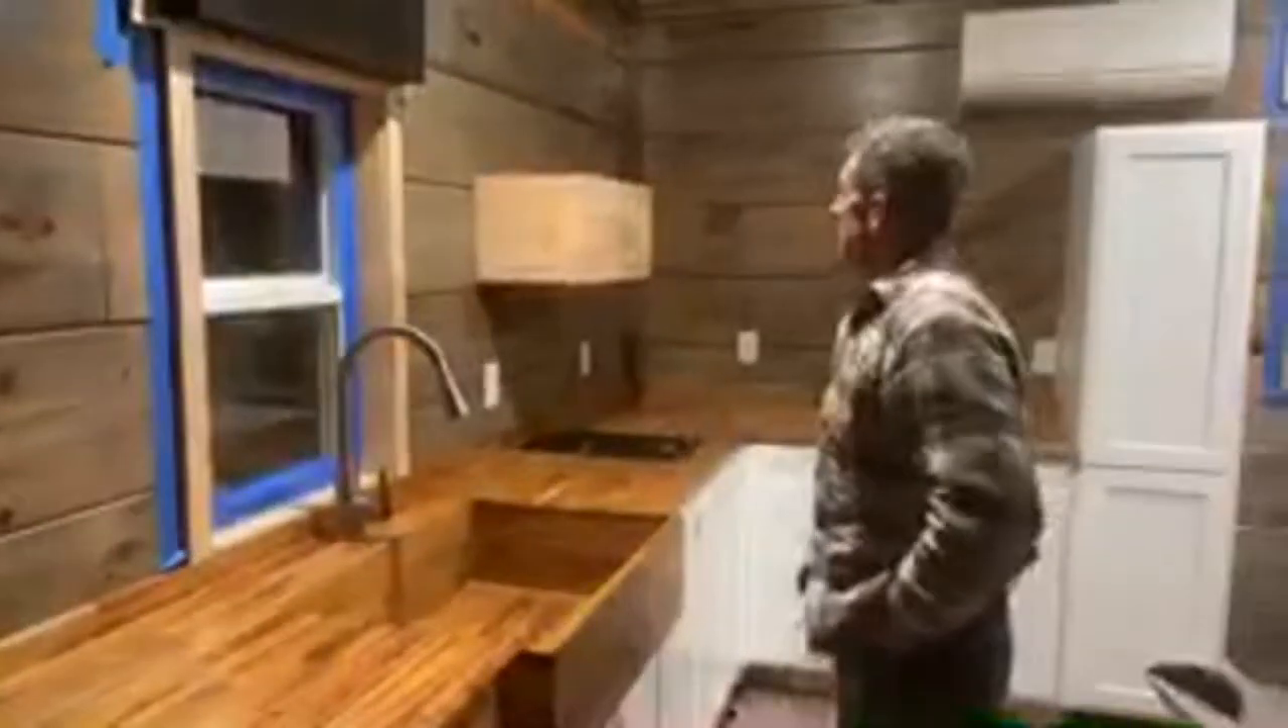There's no open shelvings in here yet.